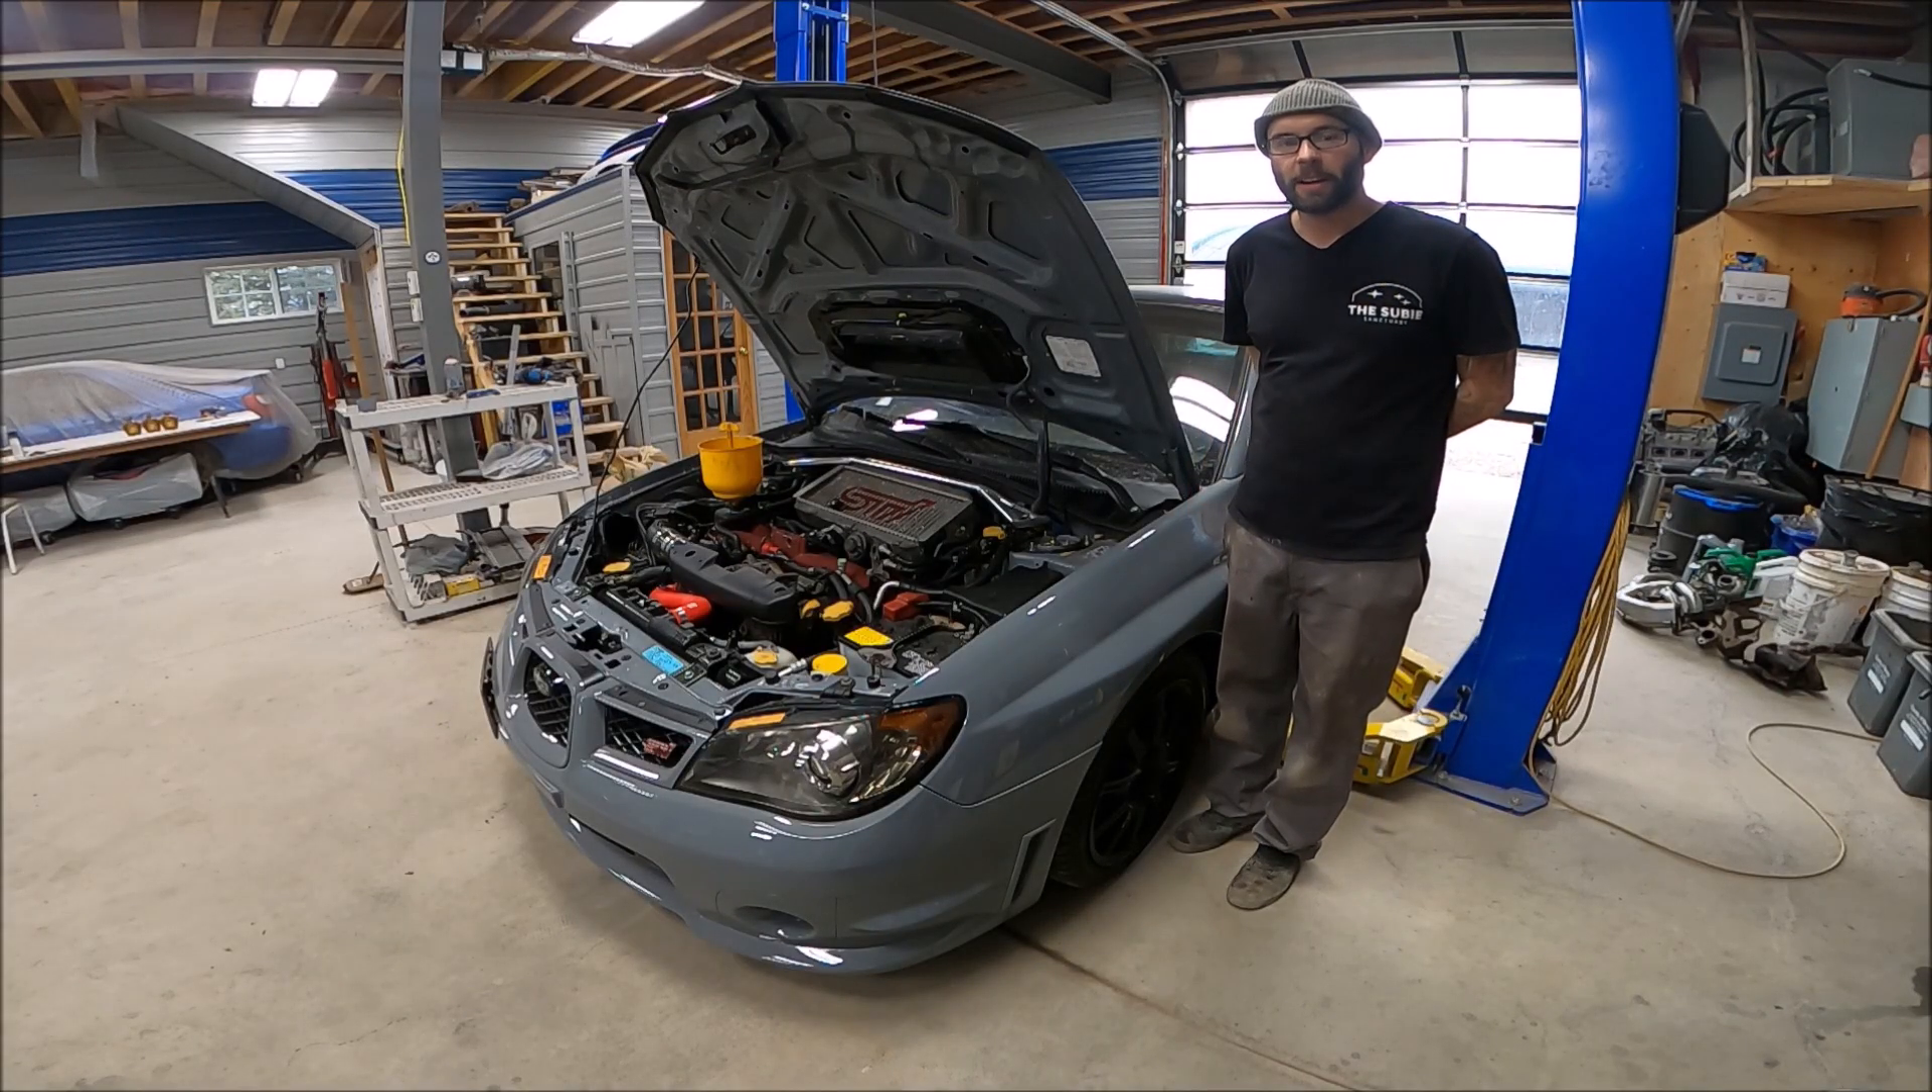Alright, here we are with the motor back in. Everything done up. We got oil in it.